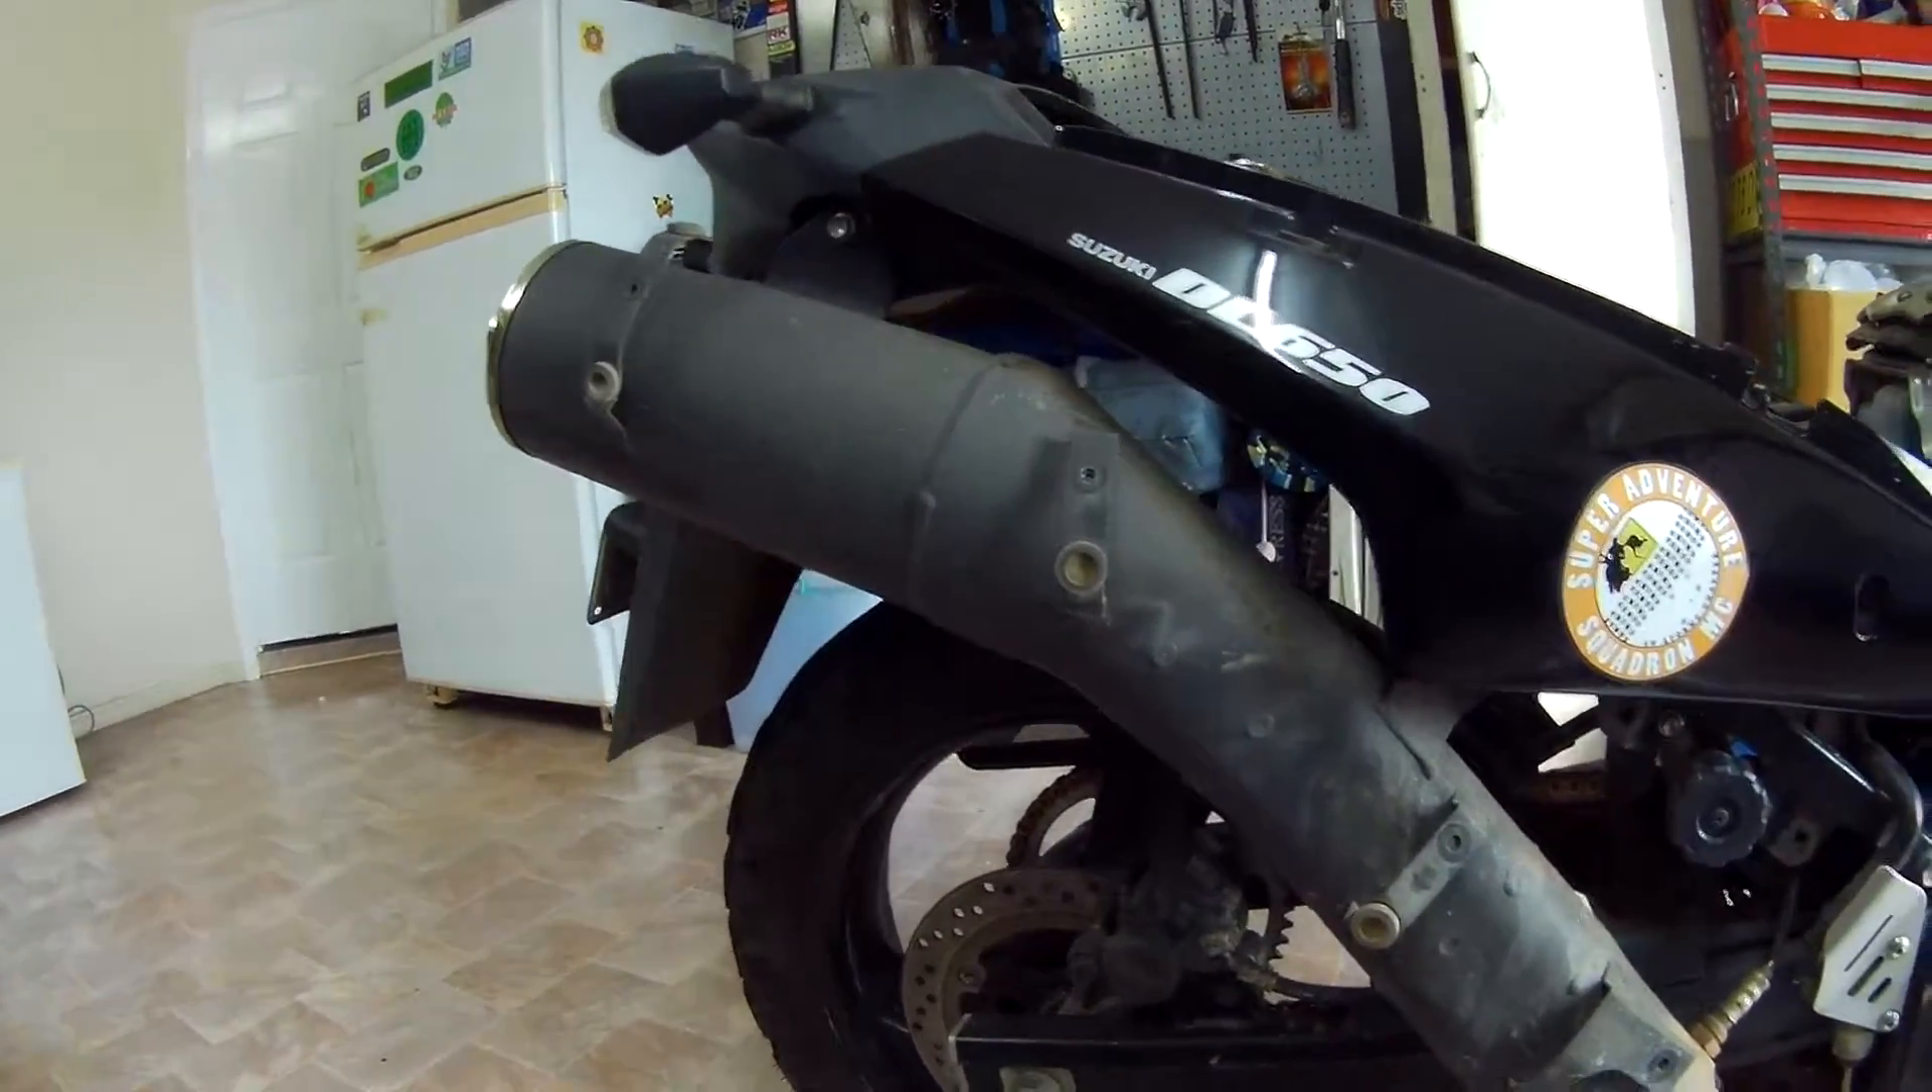Okay, well I've got most of the stuff off the bike at the moment except for the old pipe there.